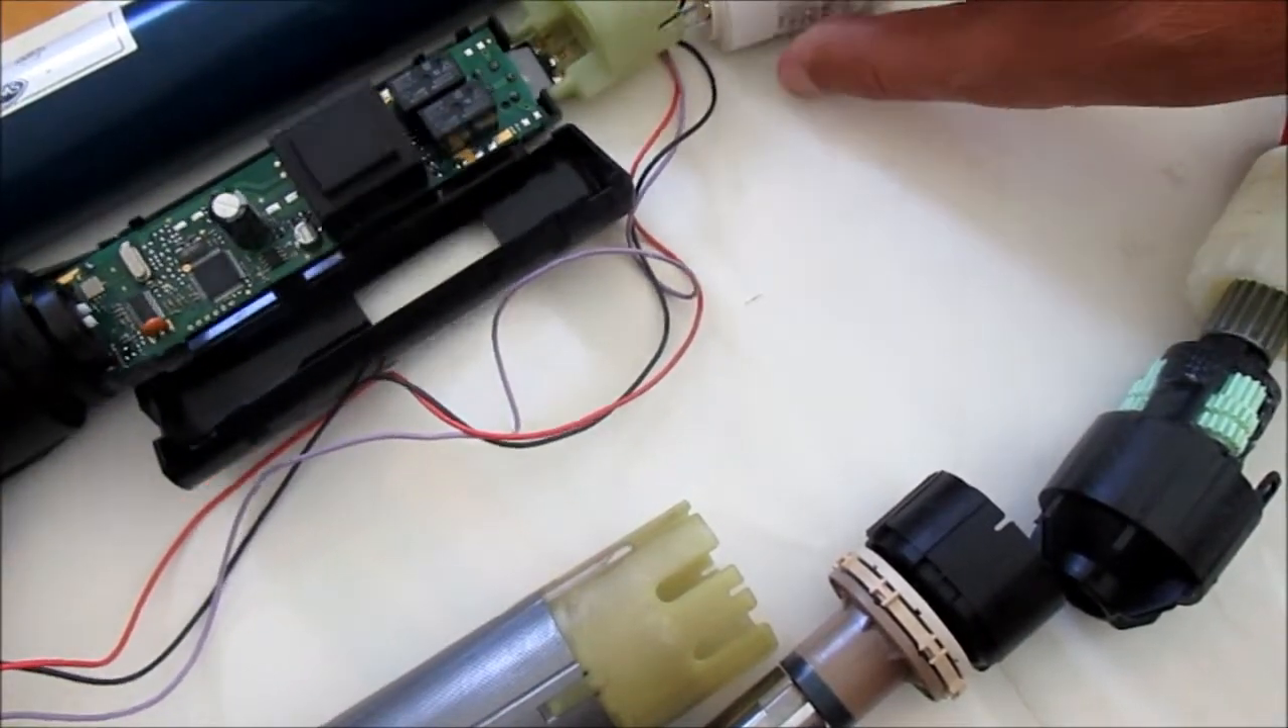Okay so finally I've got the whole thing. The whole motor apart.